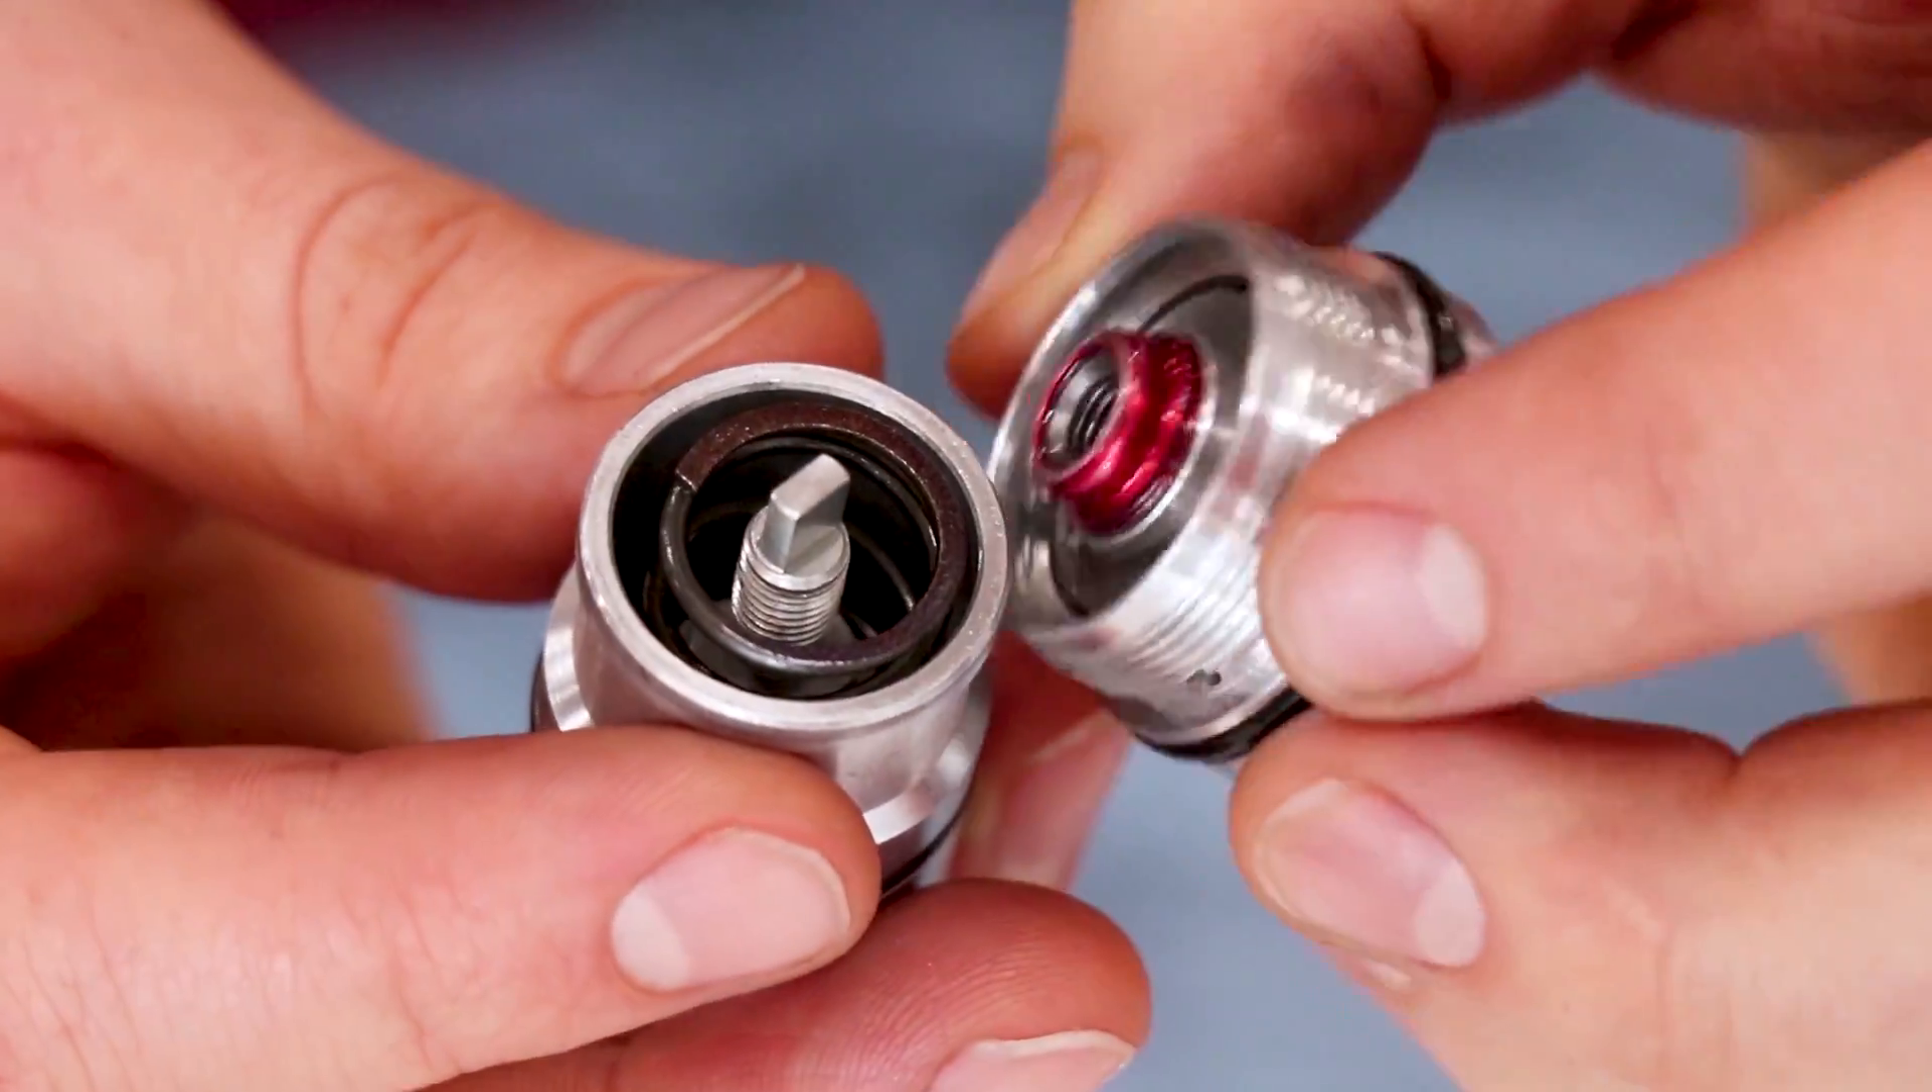So we've got two separate halves here now.